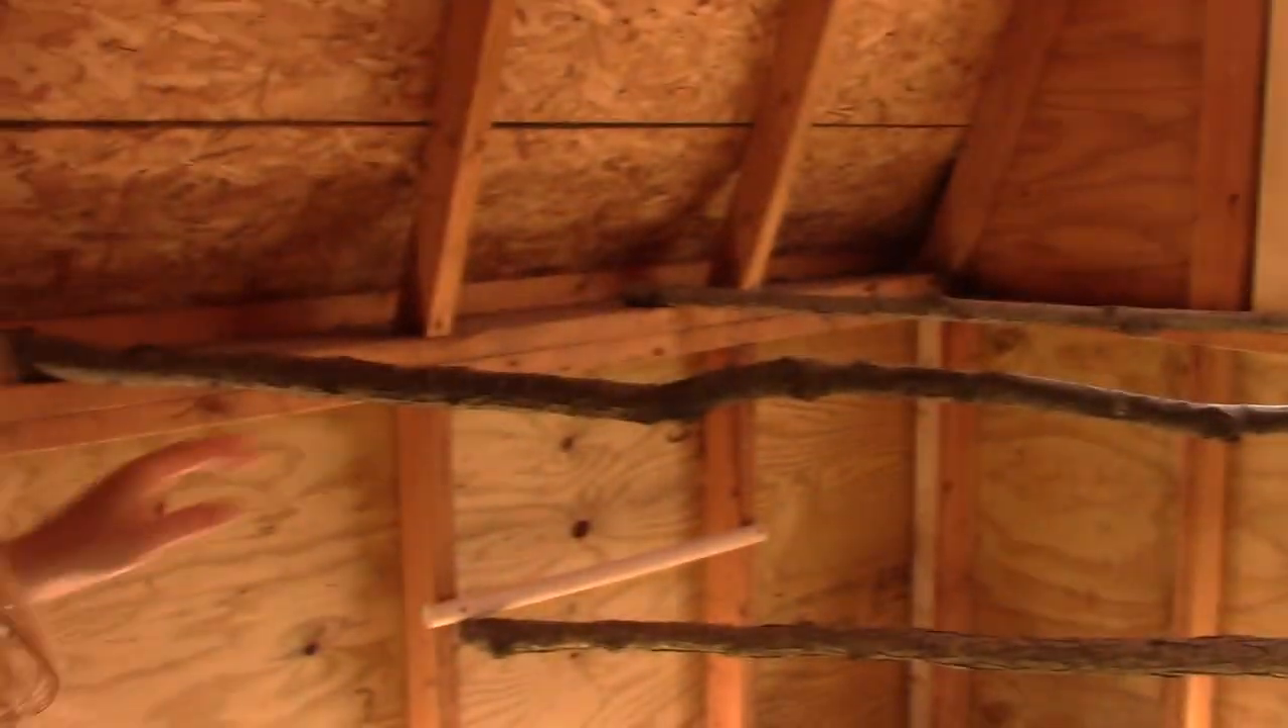I did attach several perches in here for the chickens to perch on.